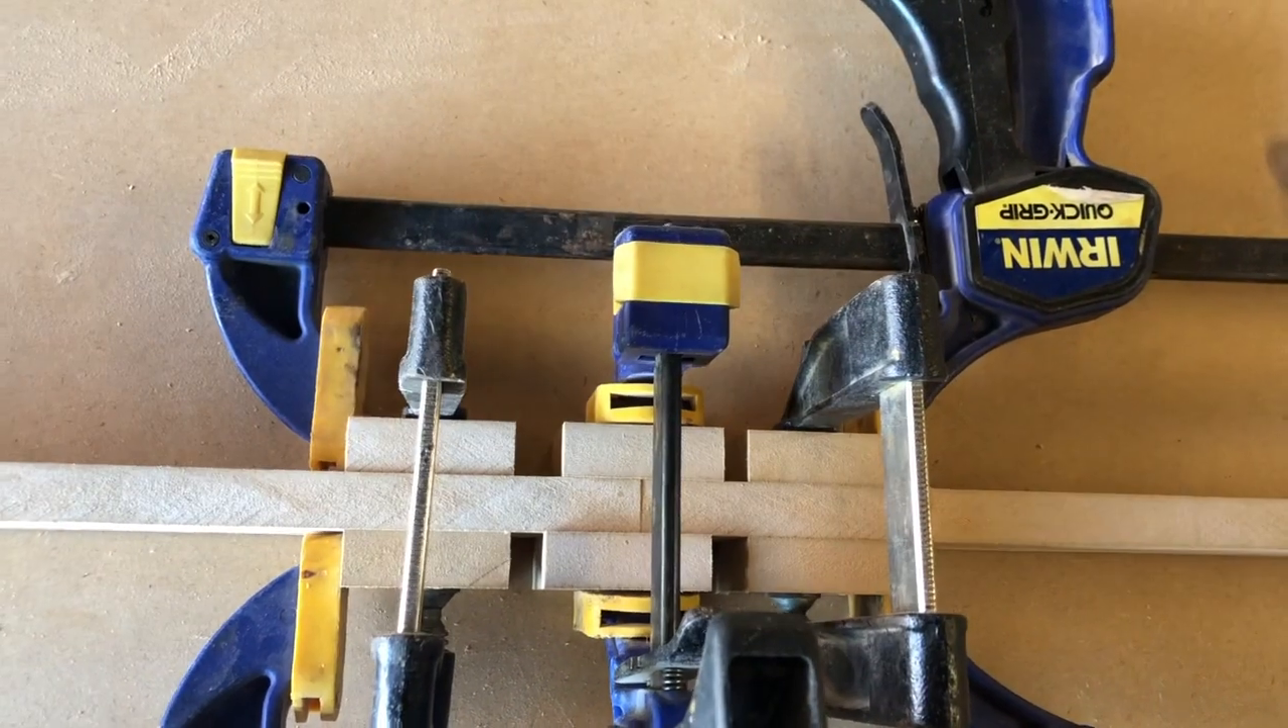Okay so I've got this single domino joint clamped together. I just clamped on some blocks on either side of the joint so that I can get some clamps on there.